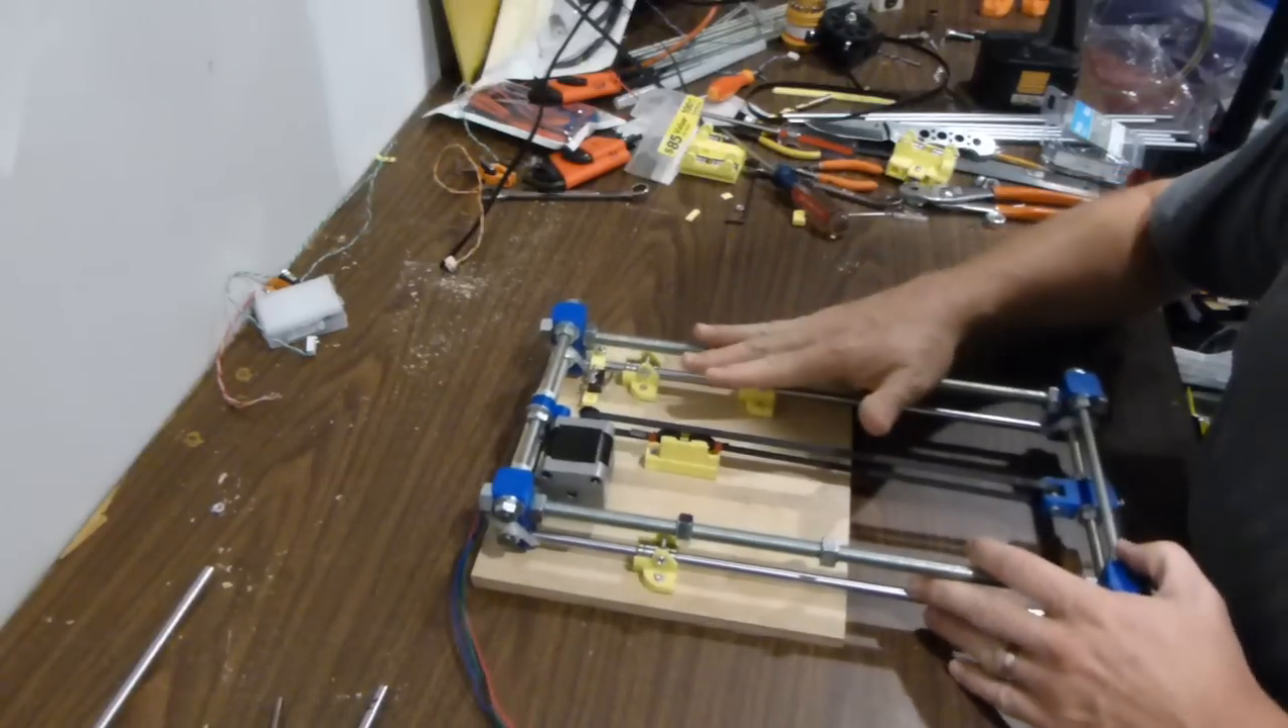I've got the y-axis pretty much all assembled here.